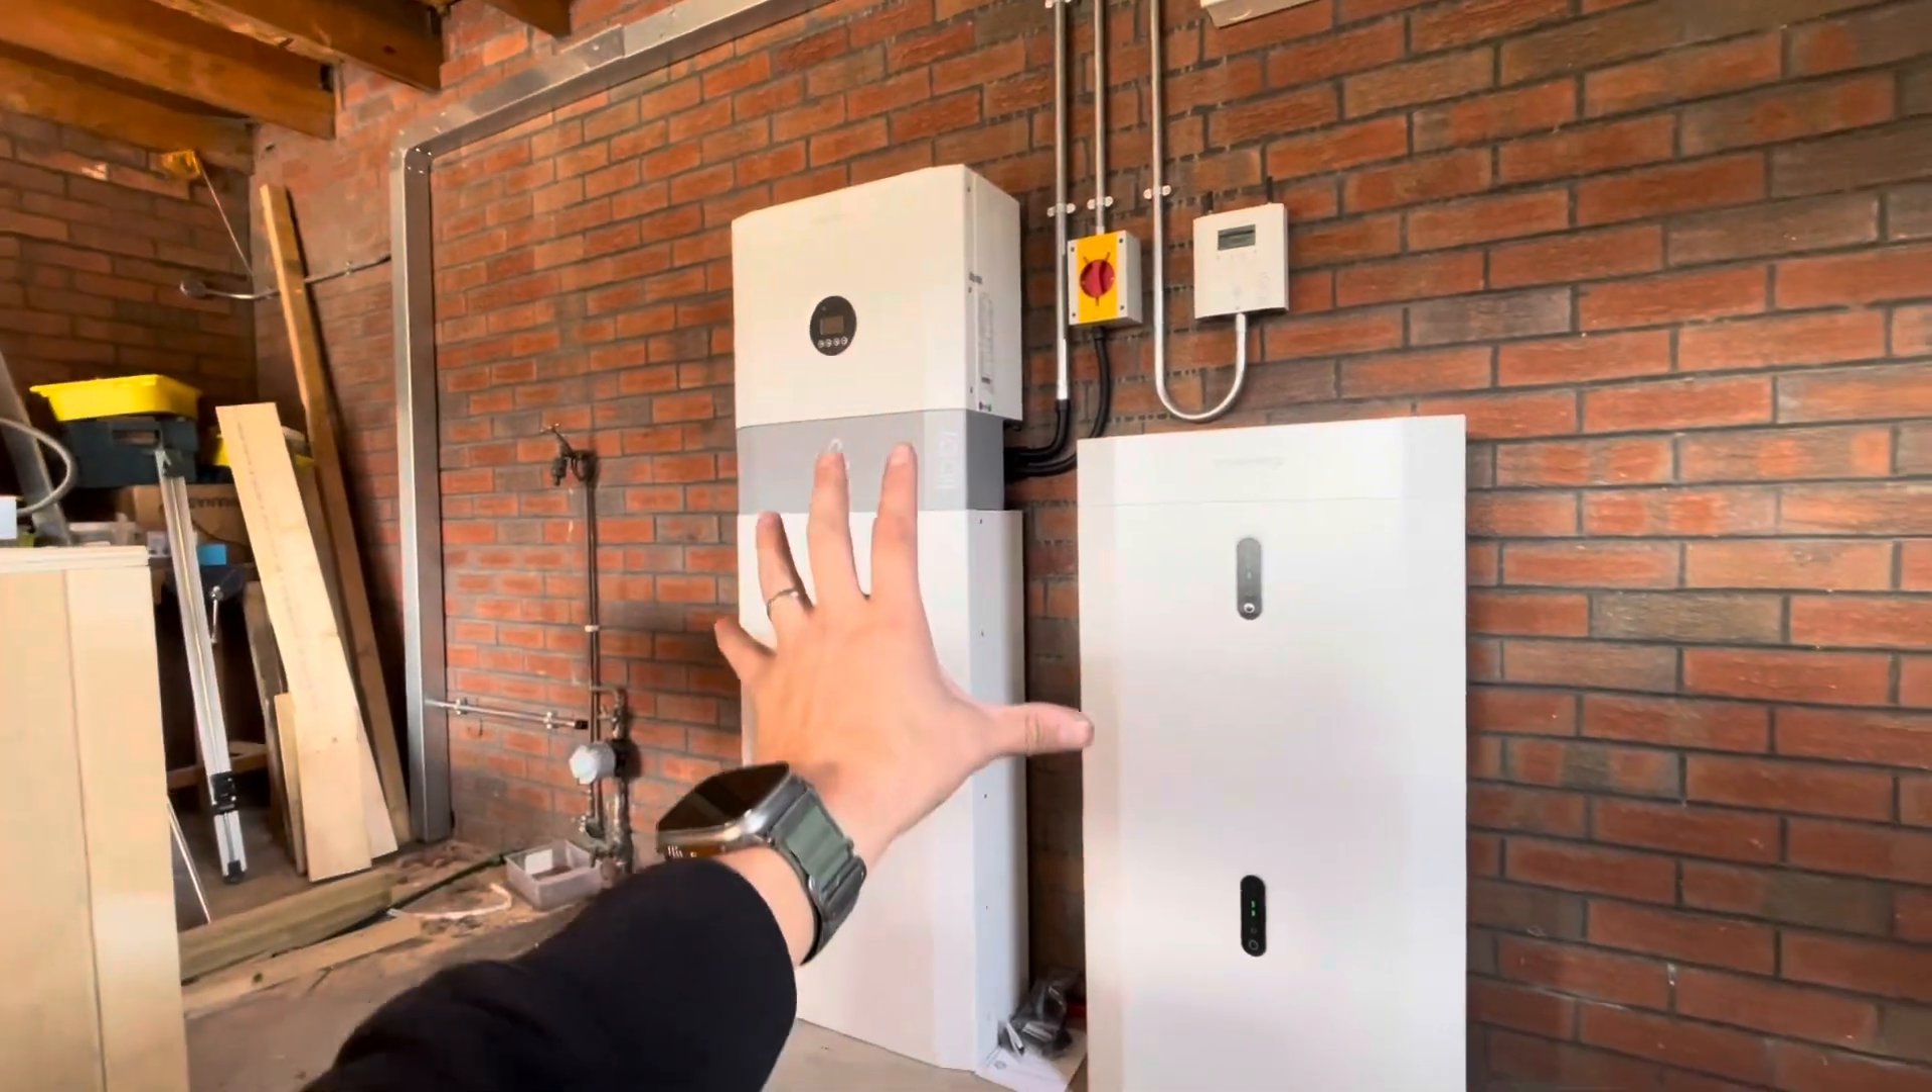Um yeah that is the battery storage all done.